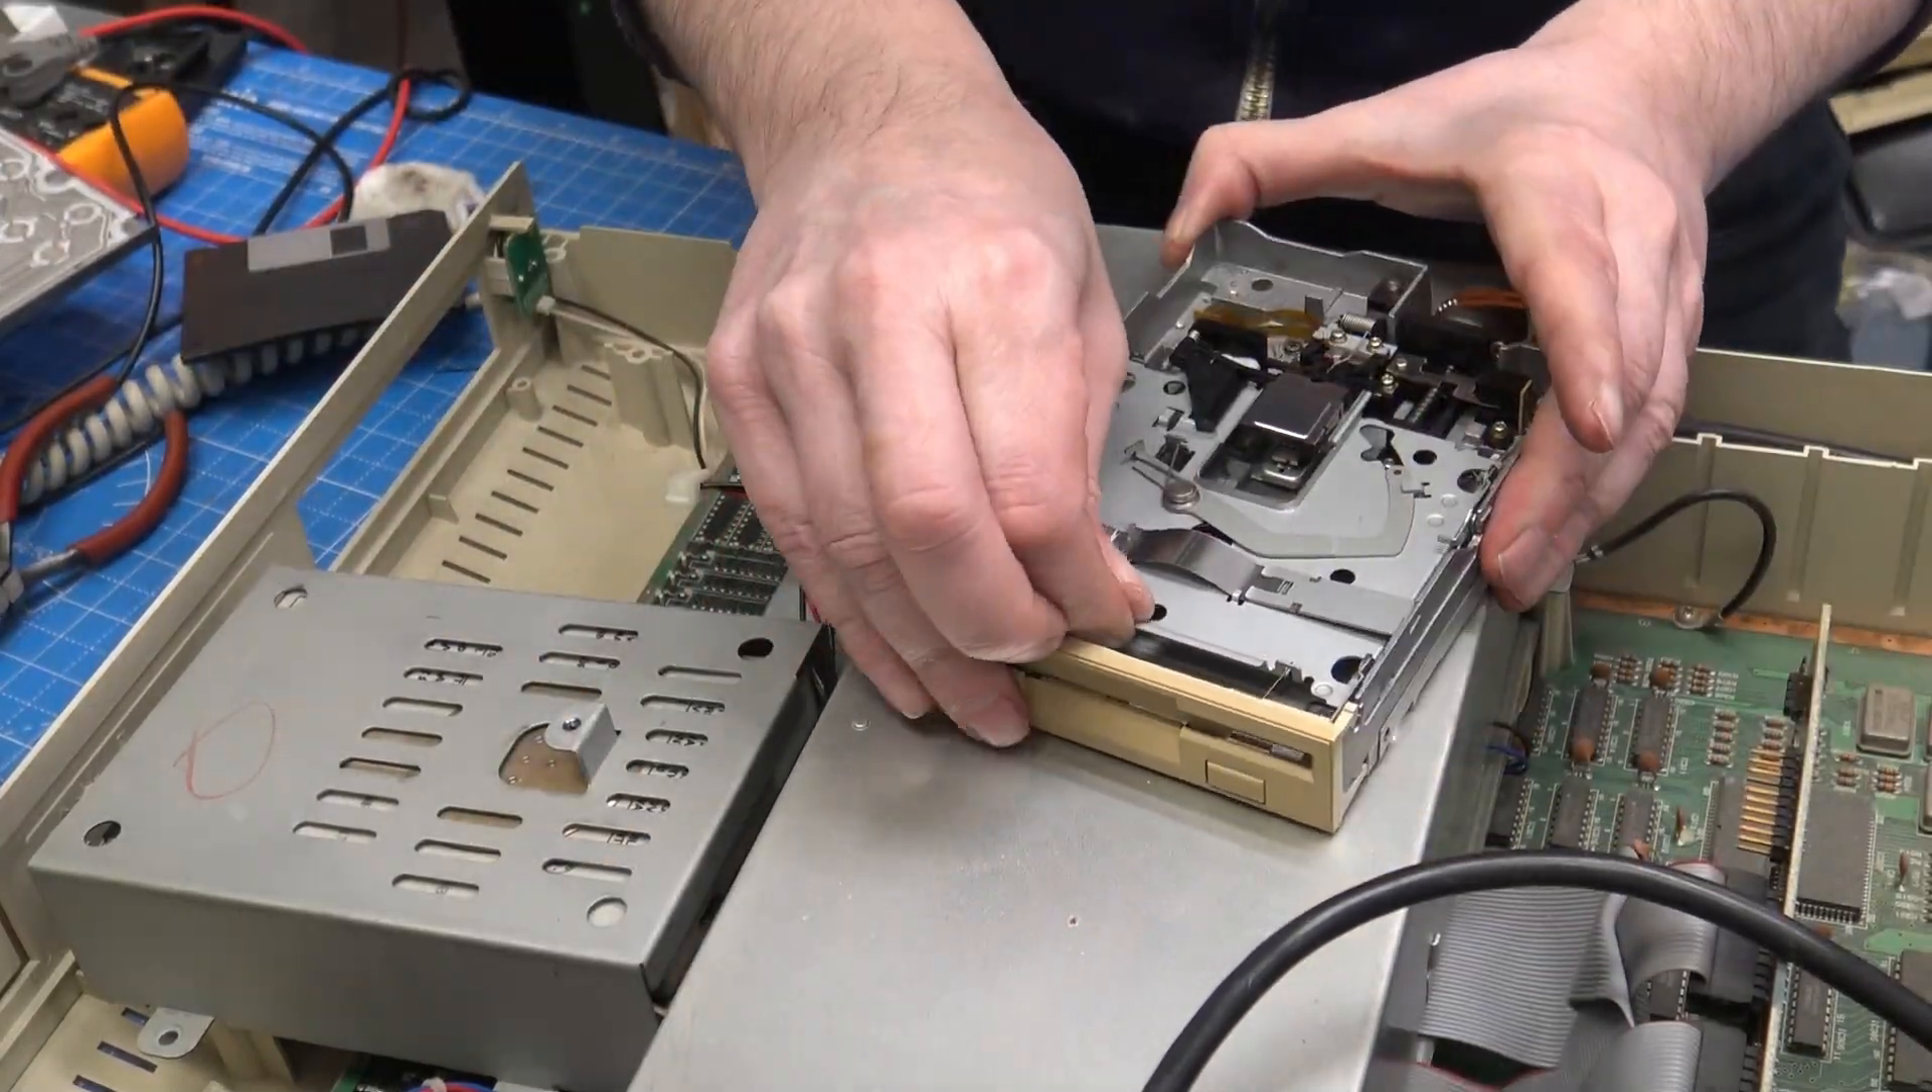Now we have the top off the drive.